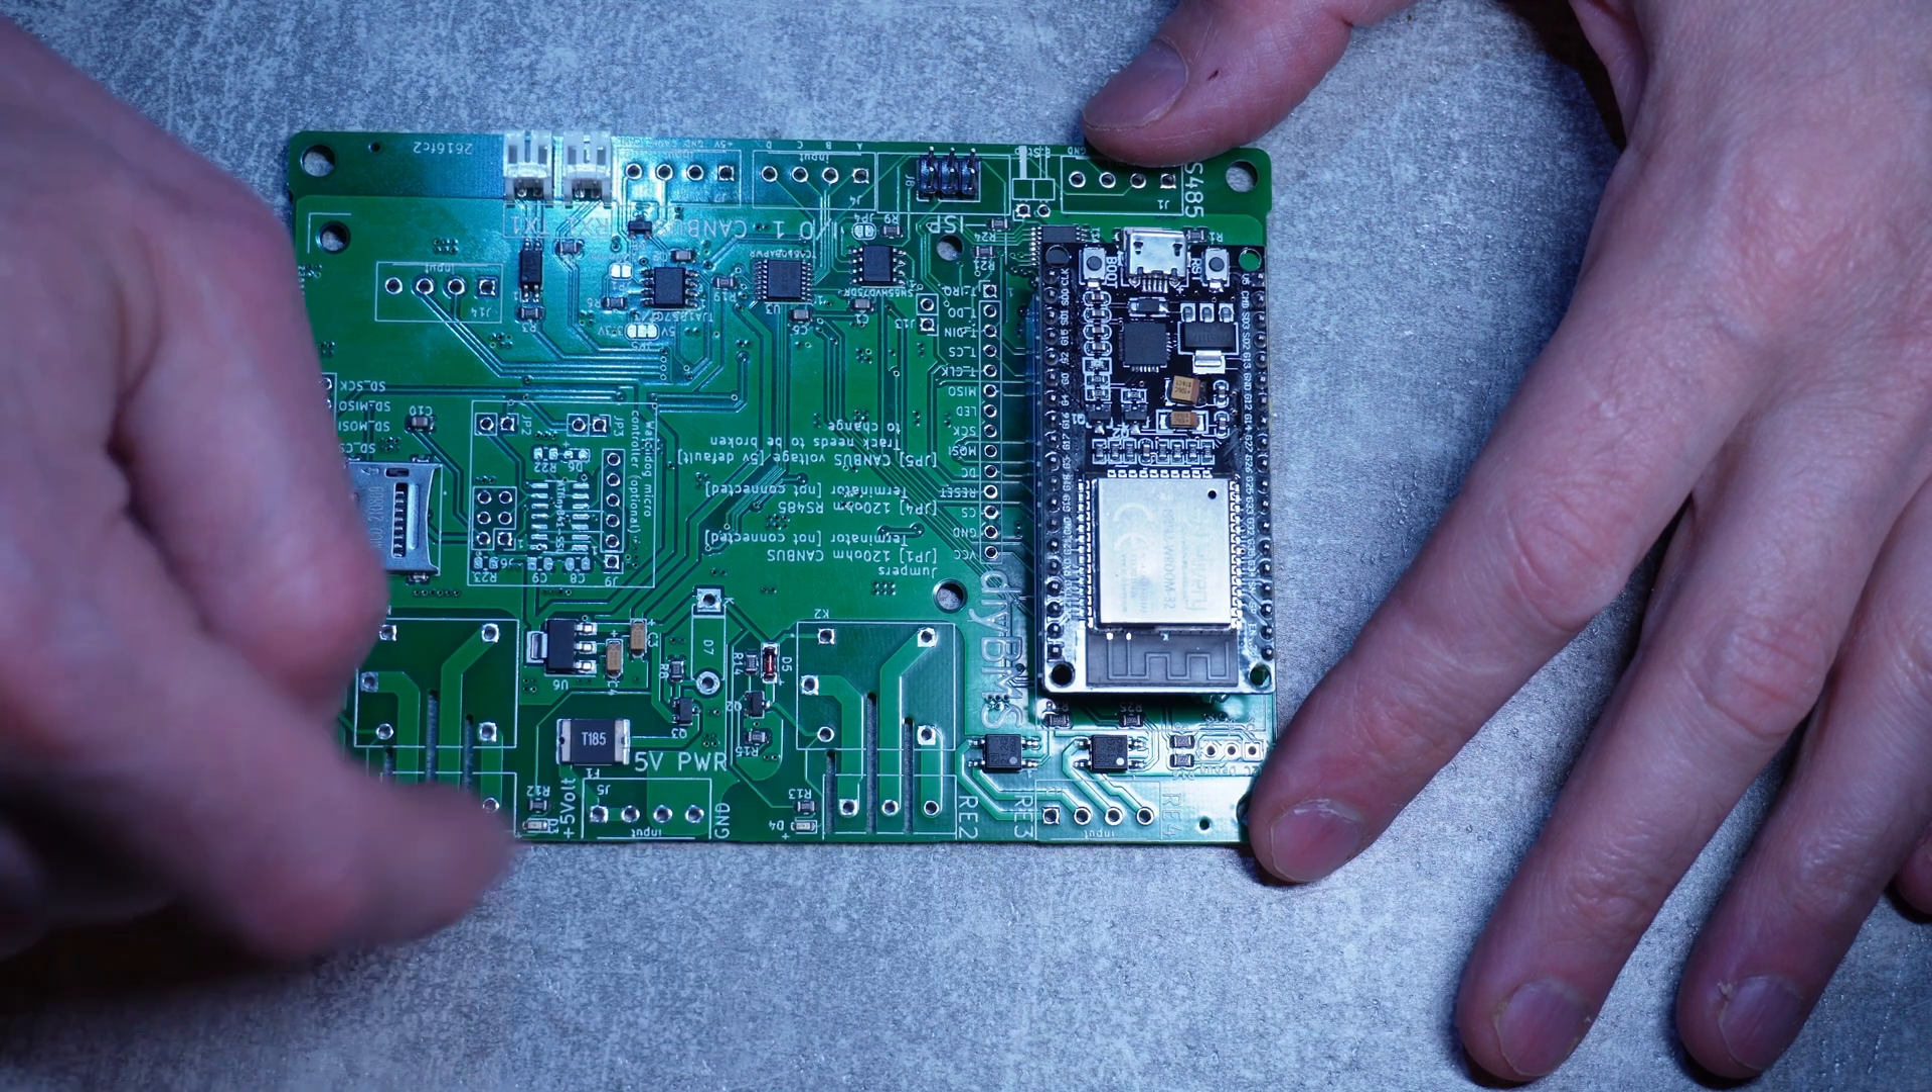I have now assembled a controller module, and this is as much as I have.